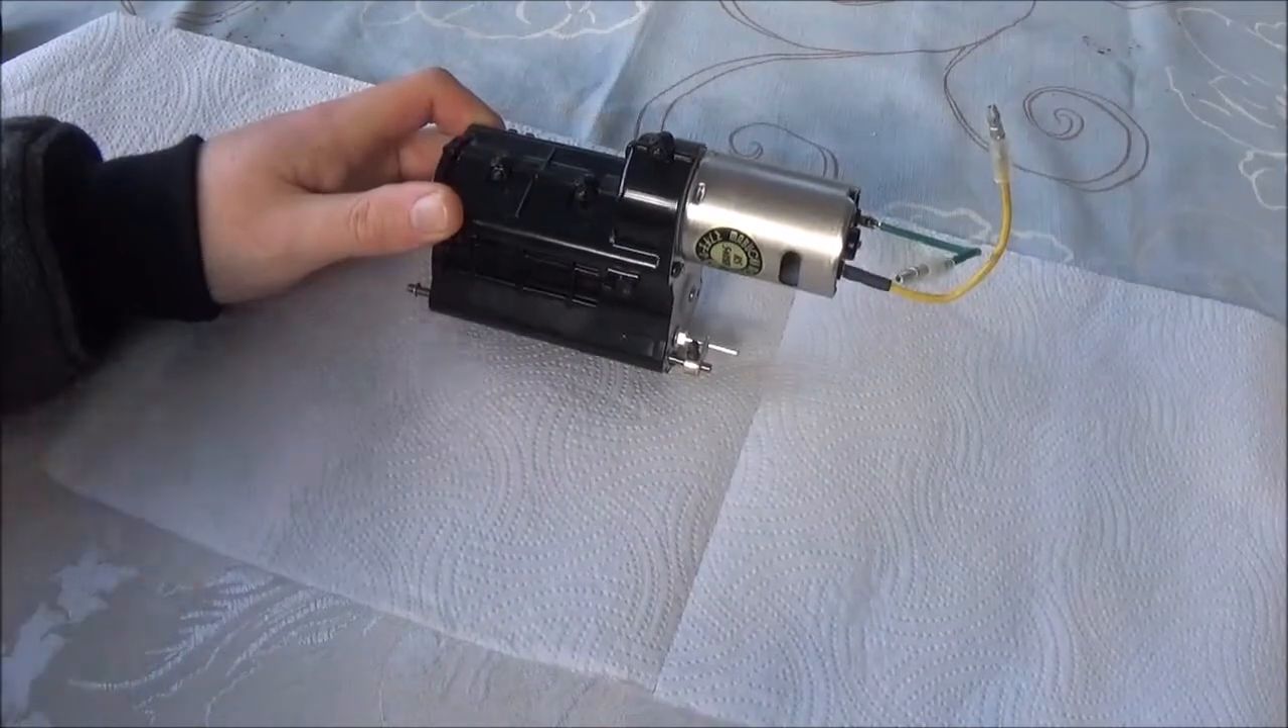OK, so I've got the gearbox out of the chassis.